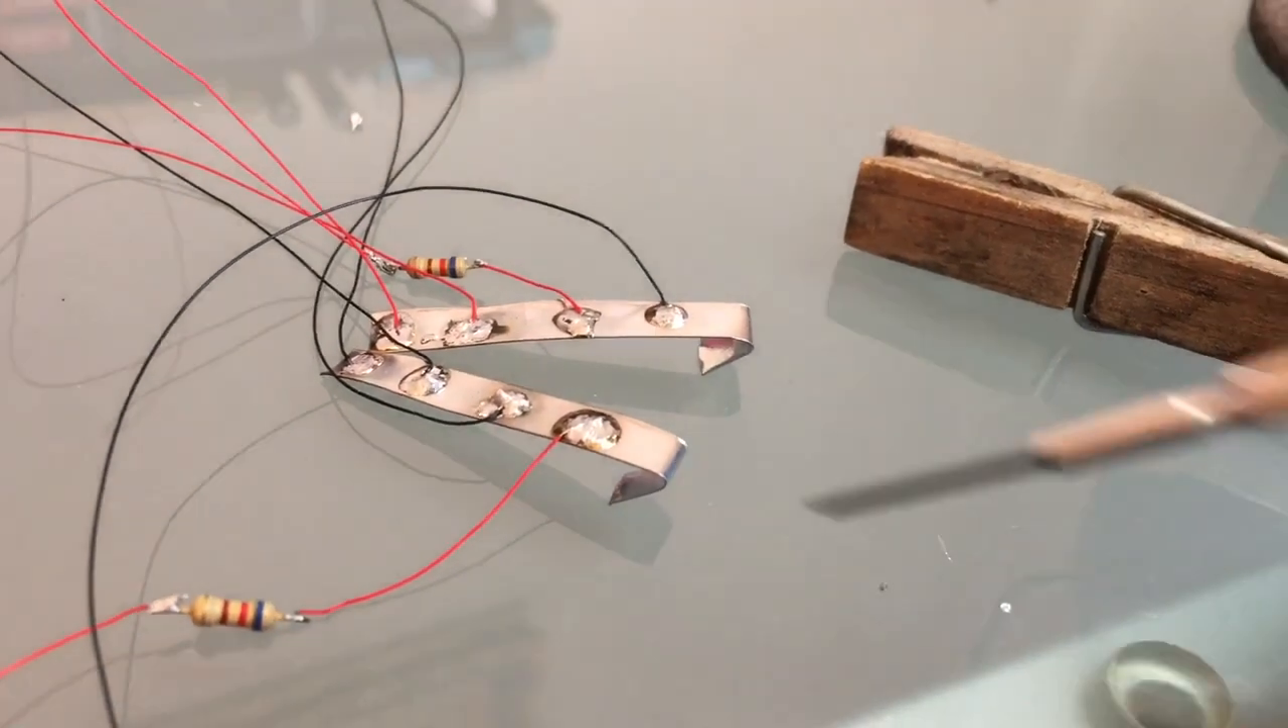I got my two resistors i put them on the red side.